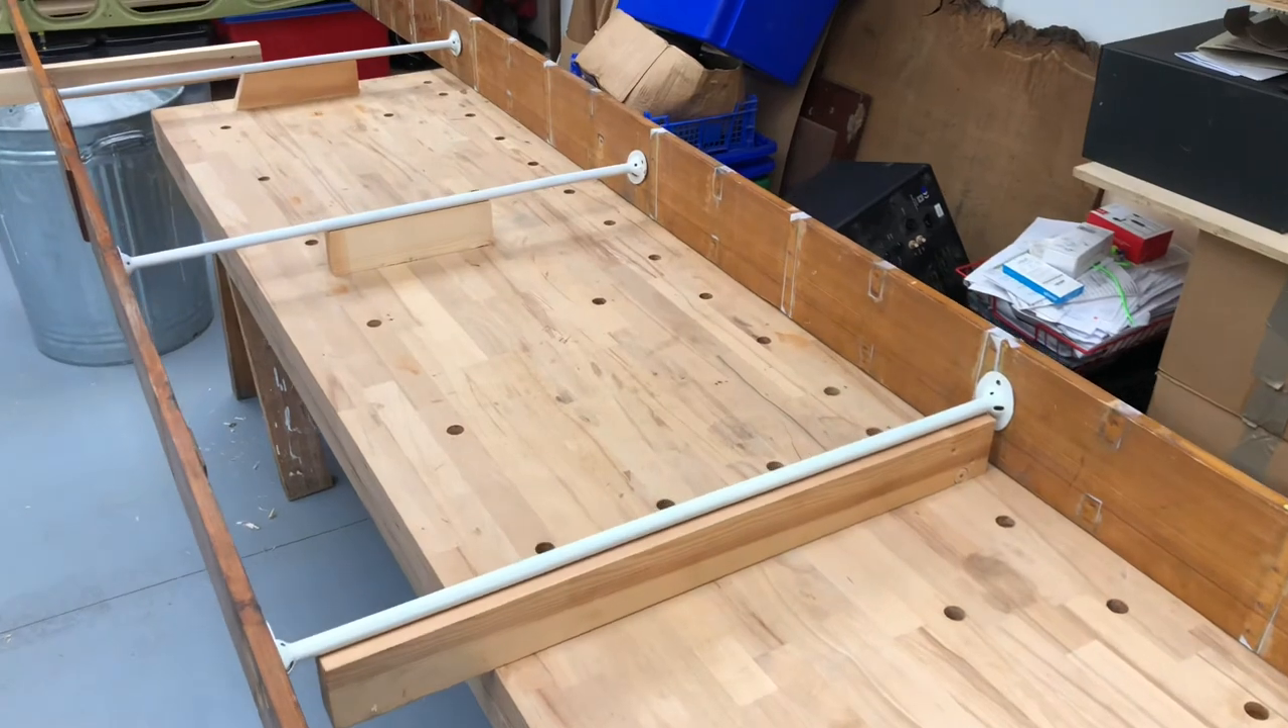I've set up the front spar on the right rear spar on the left with the compression struts in place.